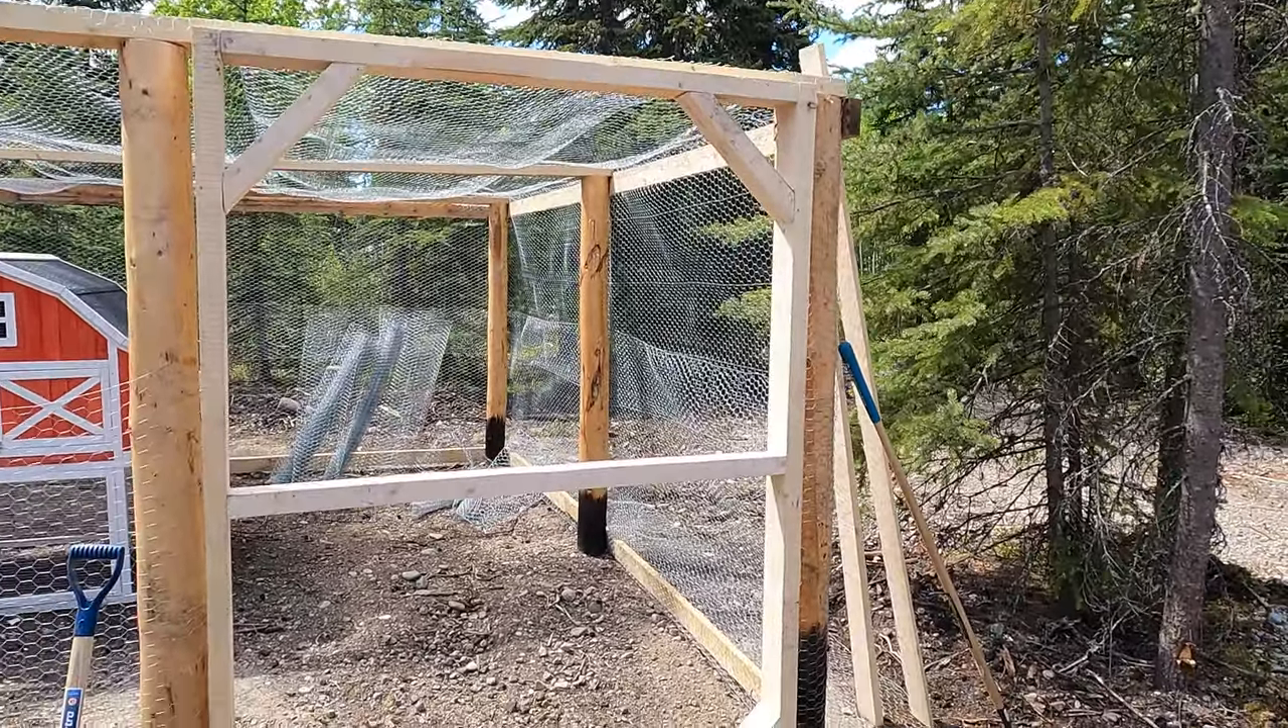Today we're just framing up the door for the chicken coop, so I had a few tools out here and got the door framed in and ready to go. It just needs some hardware now and then the chicken wire over the front.